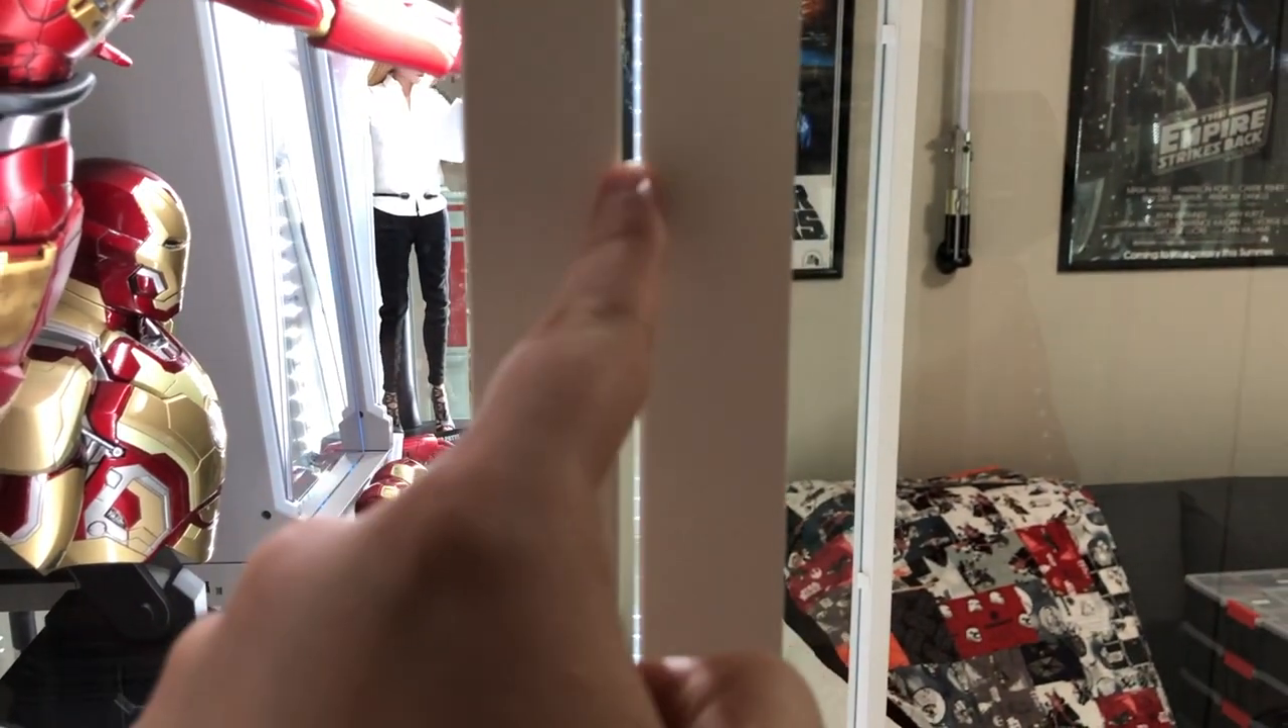So in between the doors here is the biggest gap when you close the door.